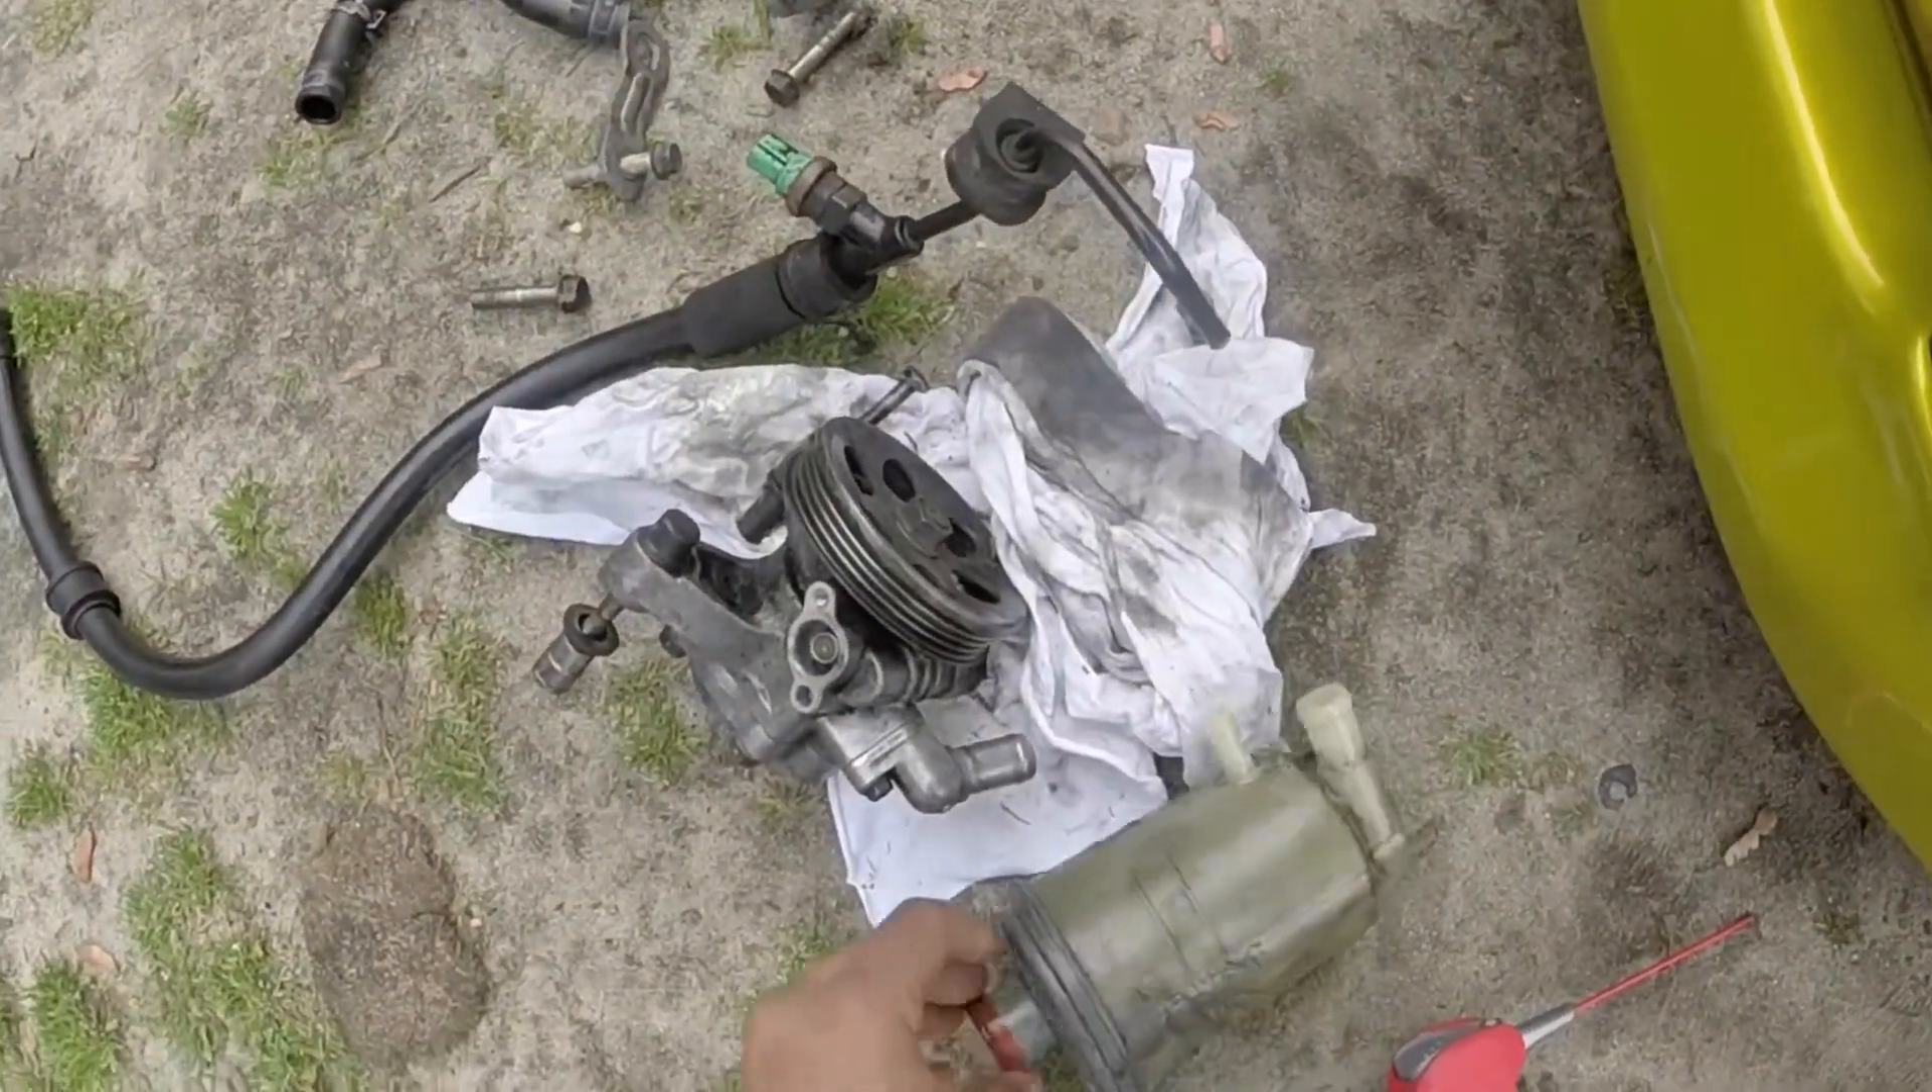So here's the reservoir that's out, the pump and pulley that's out, and this is the high pressure line.